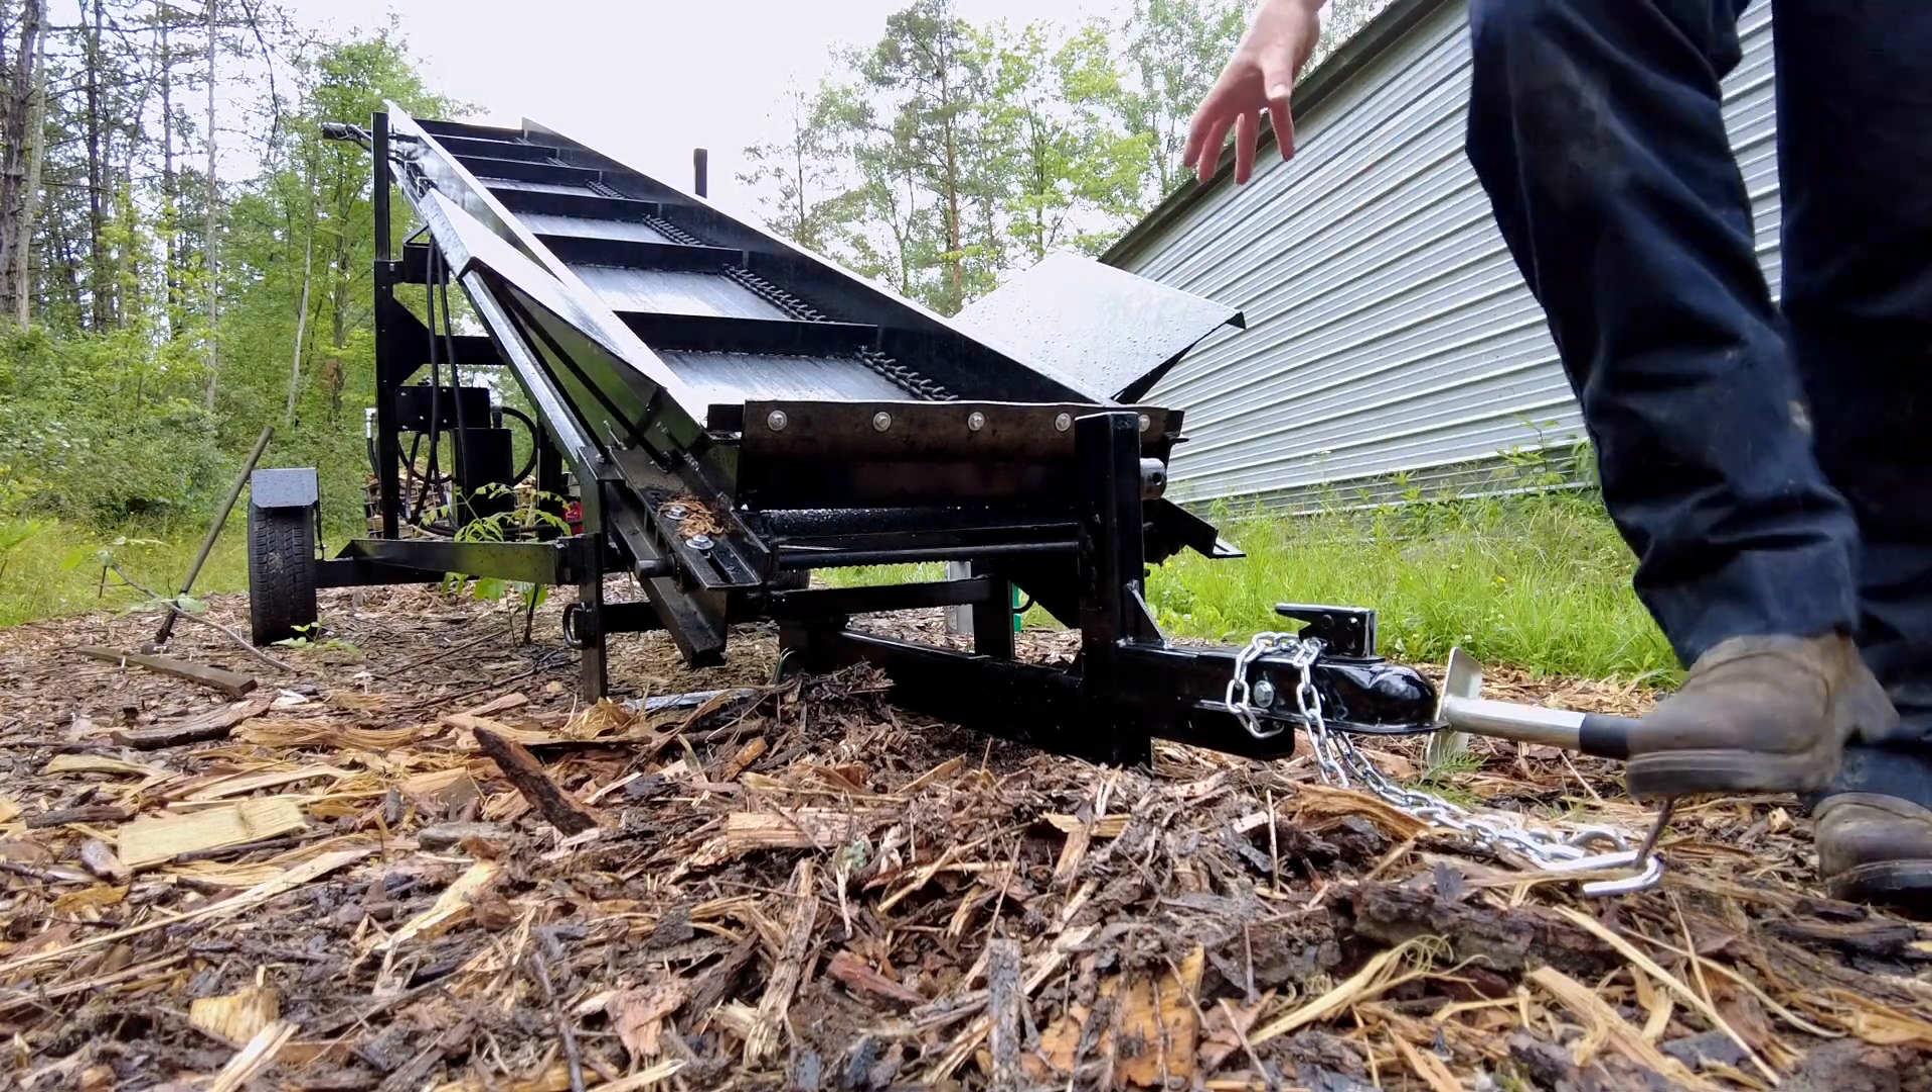All right, so the hitch is installed.